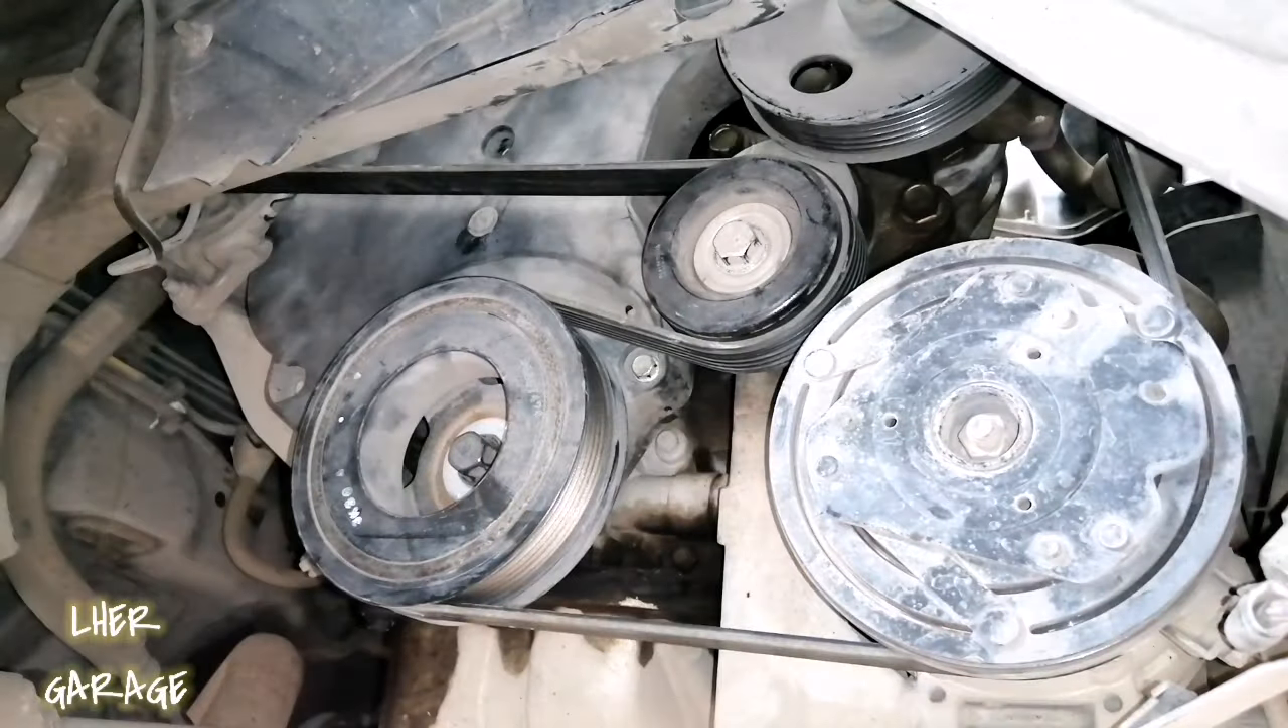Y ya prácticamente quedó puesta la banda.